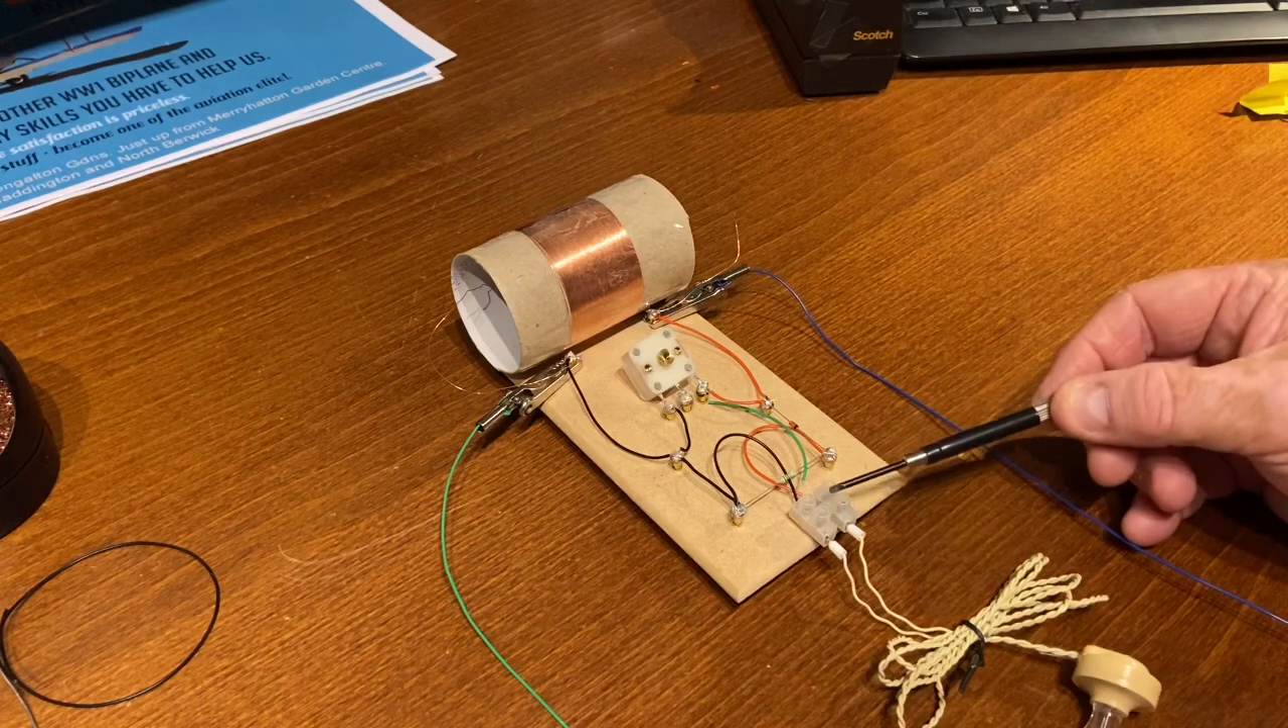That's the whole thing assembled i've taken the cardboard tube and um i've glued it with hot glue to the board.